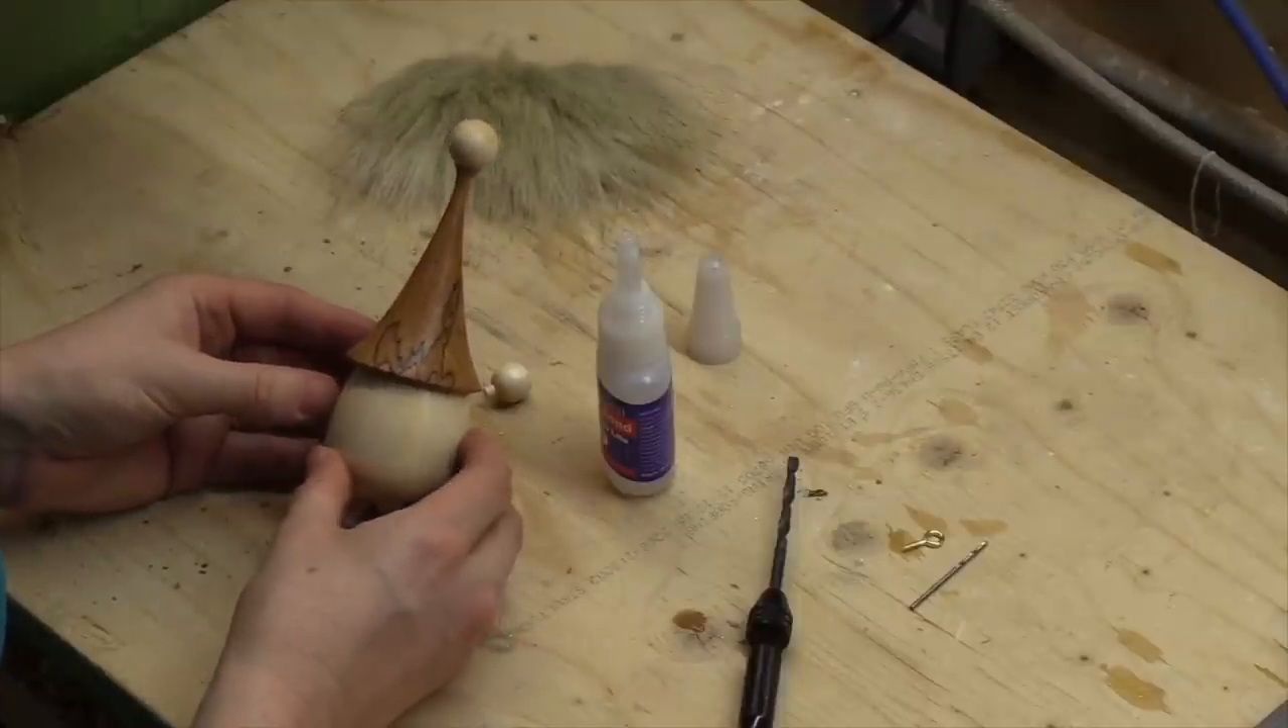So that is the body, the hat and the bobble assembled.